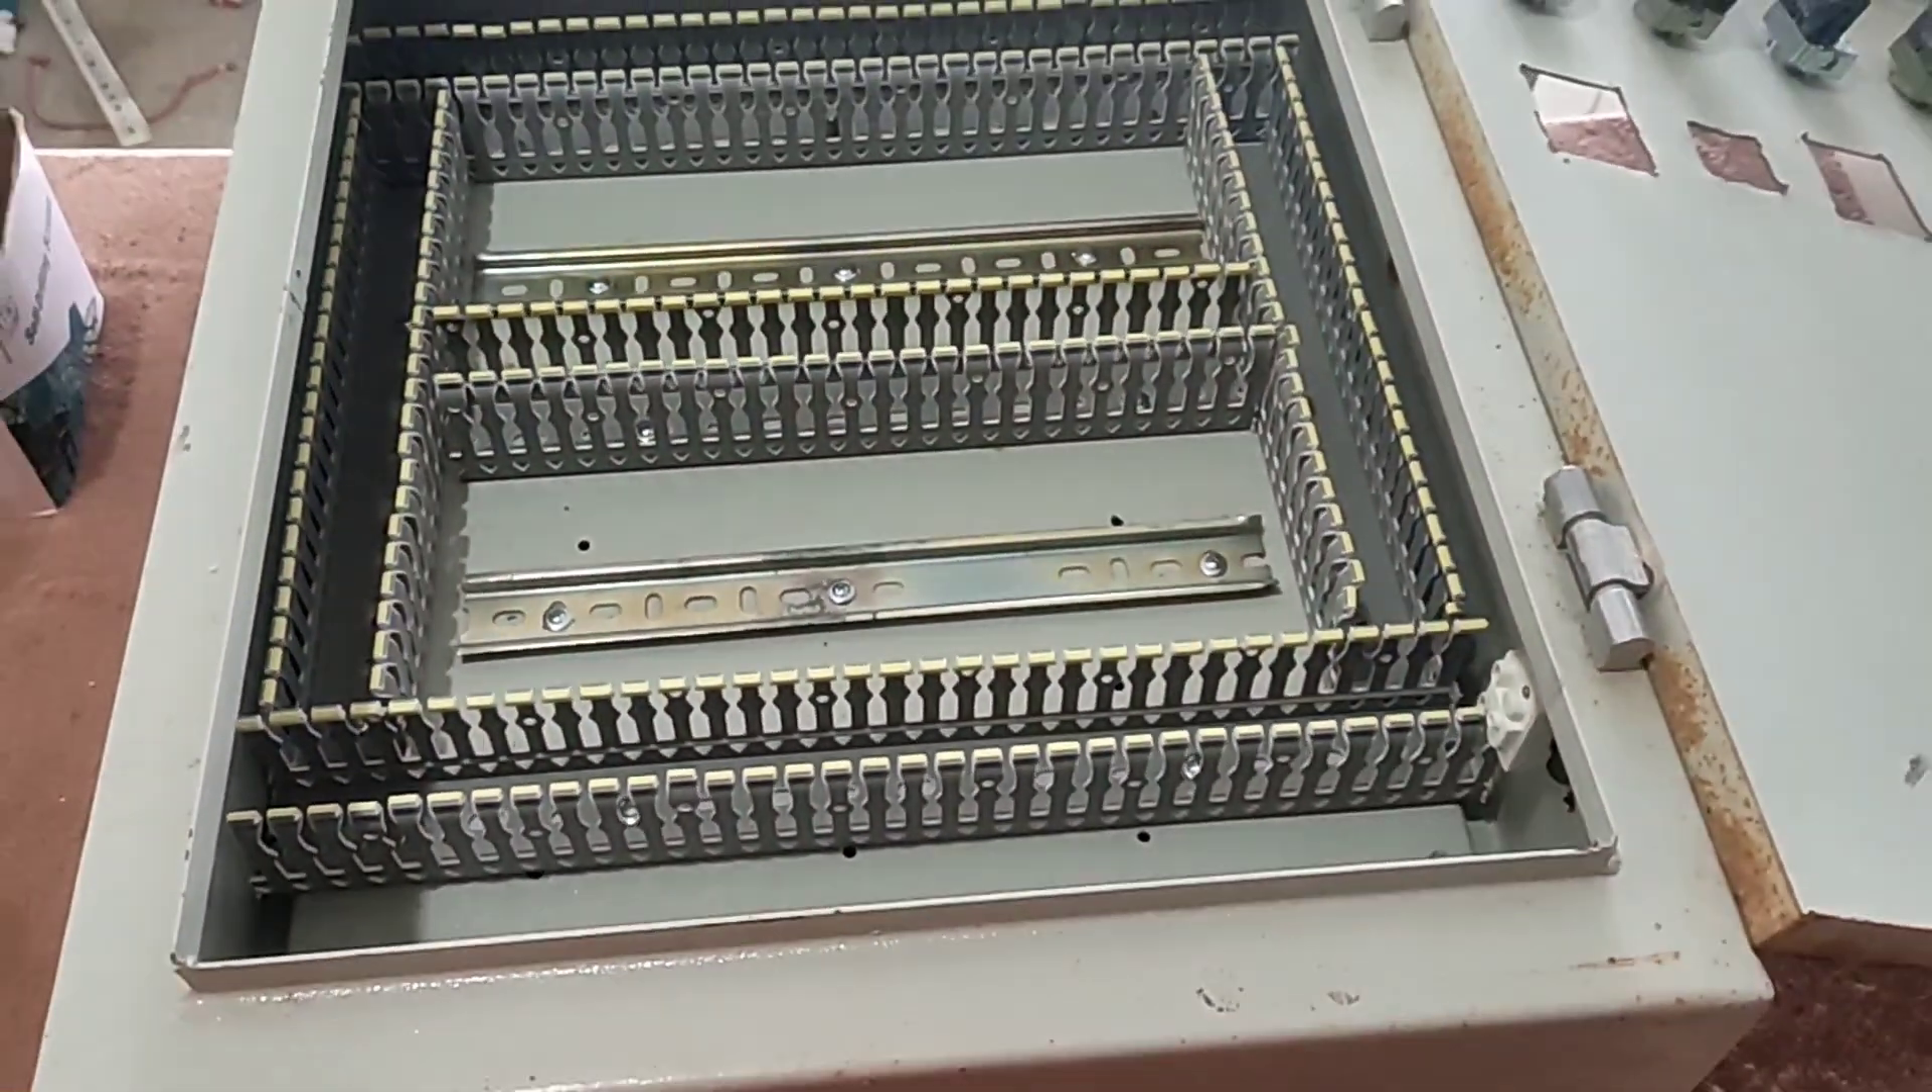Installation of rails and ducts is finished.